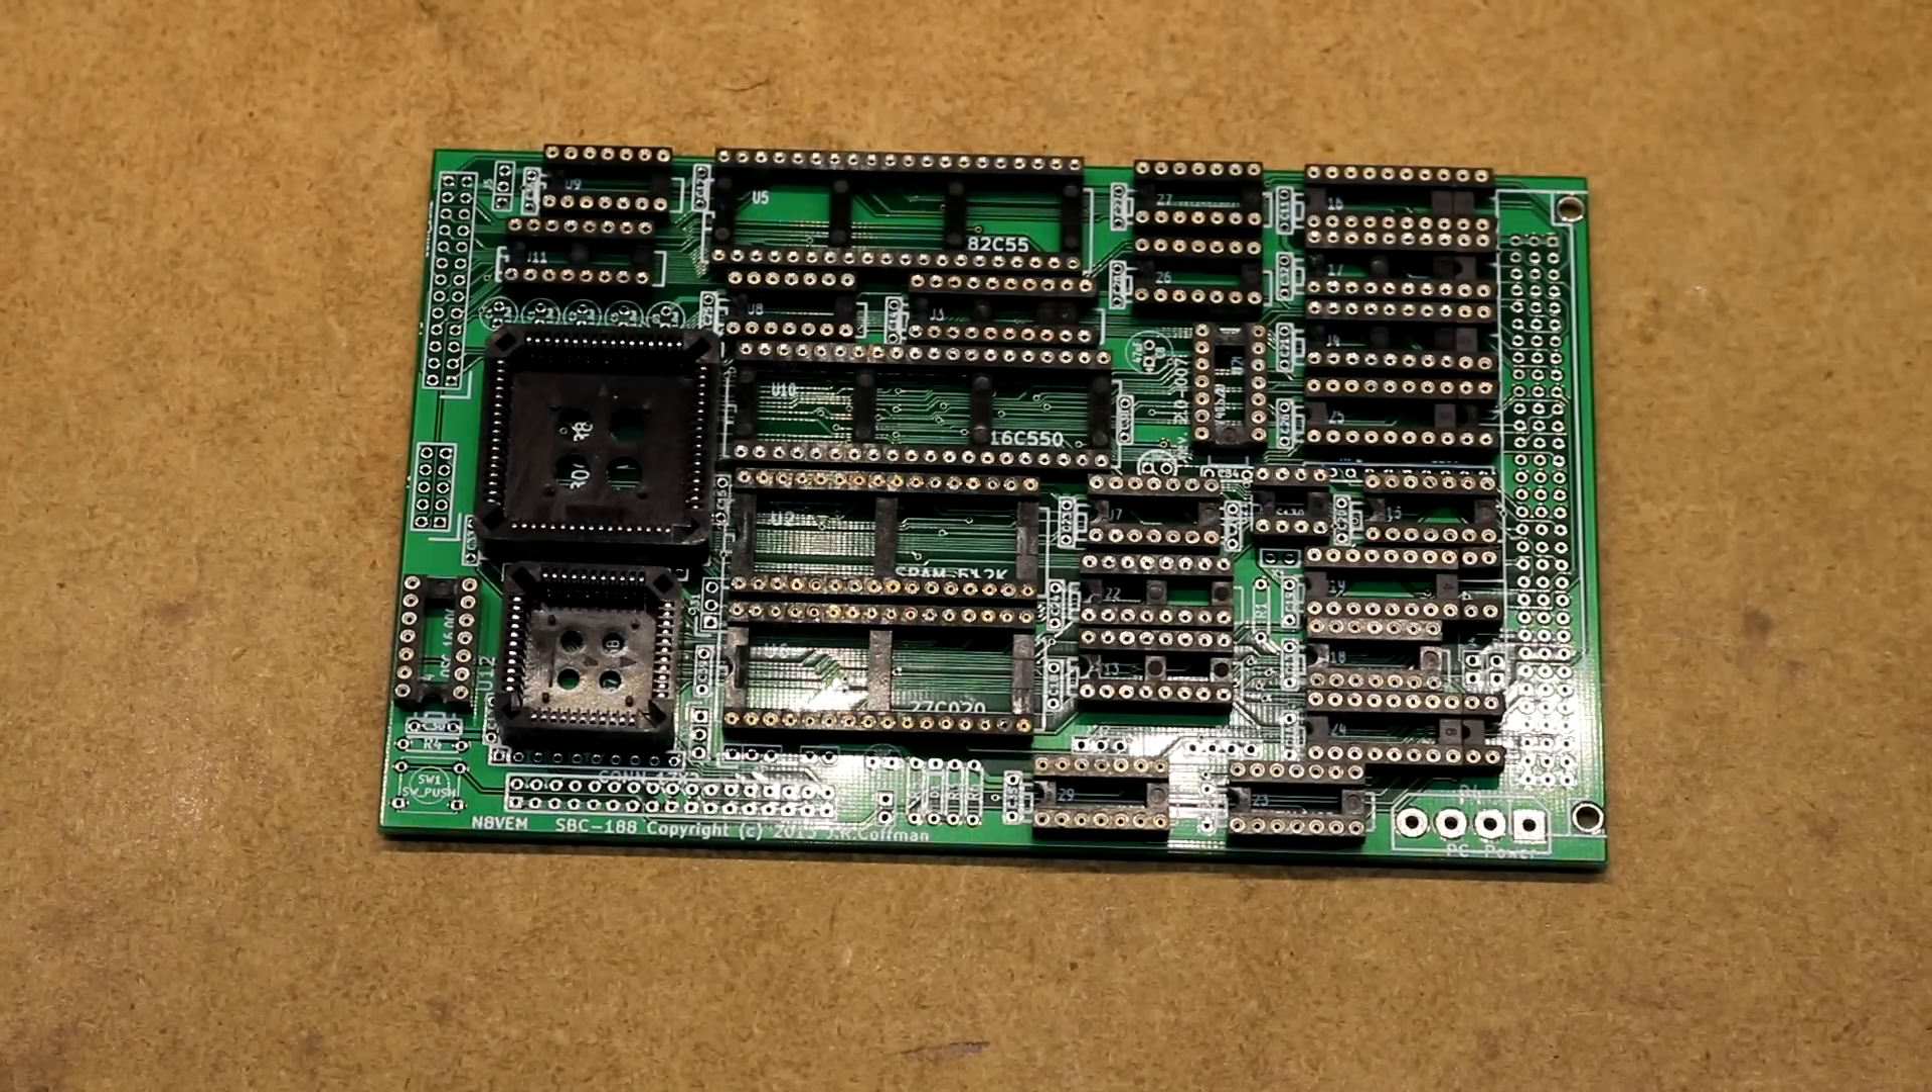Okay, all the sockets are mounted.